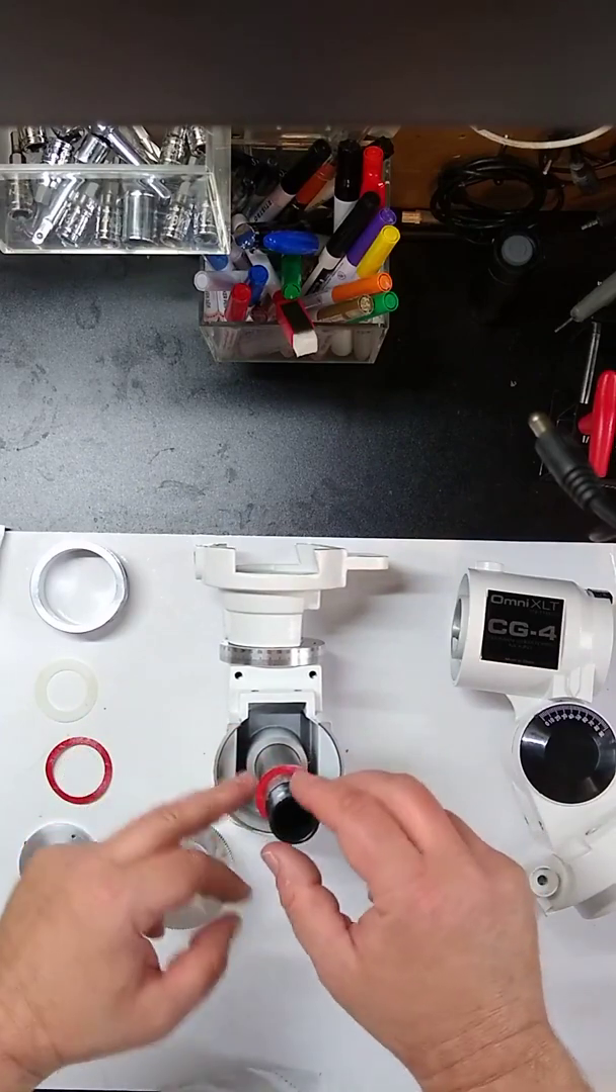I've started putting this smaller fiber disc on the shaft.